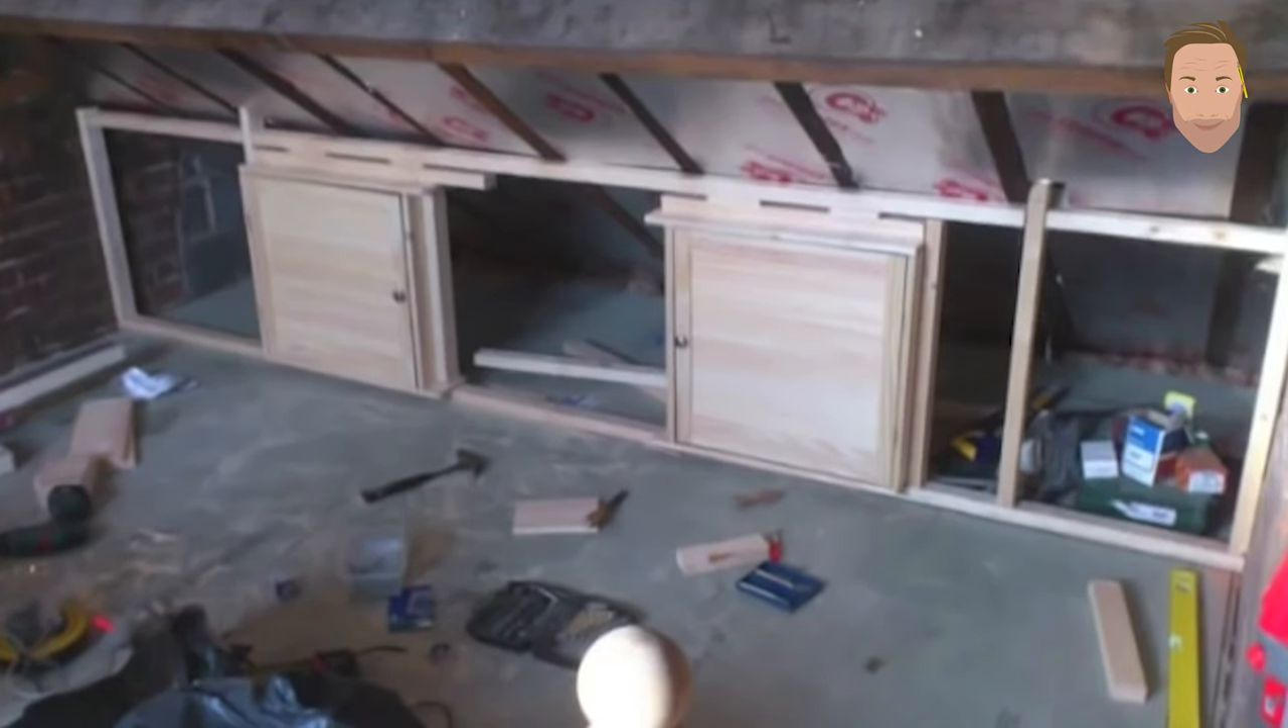You can see that i've placed the cupboard doors in.